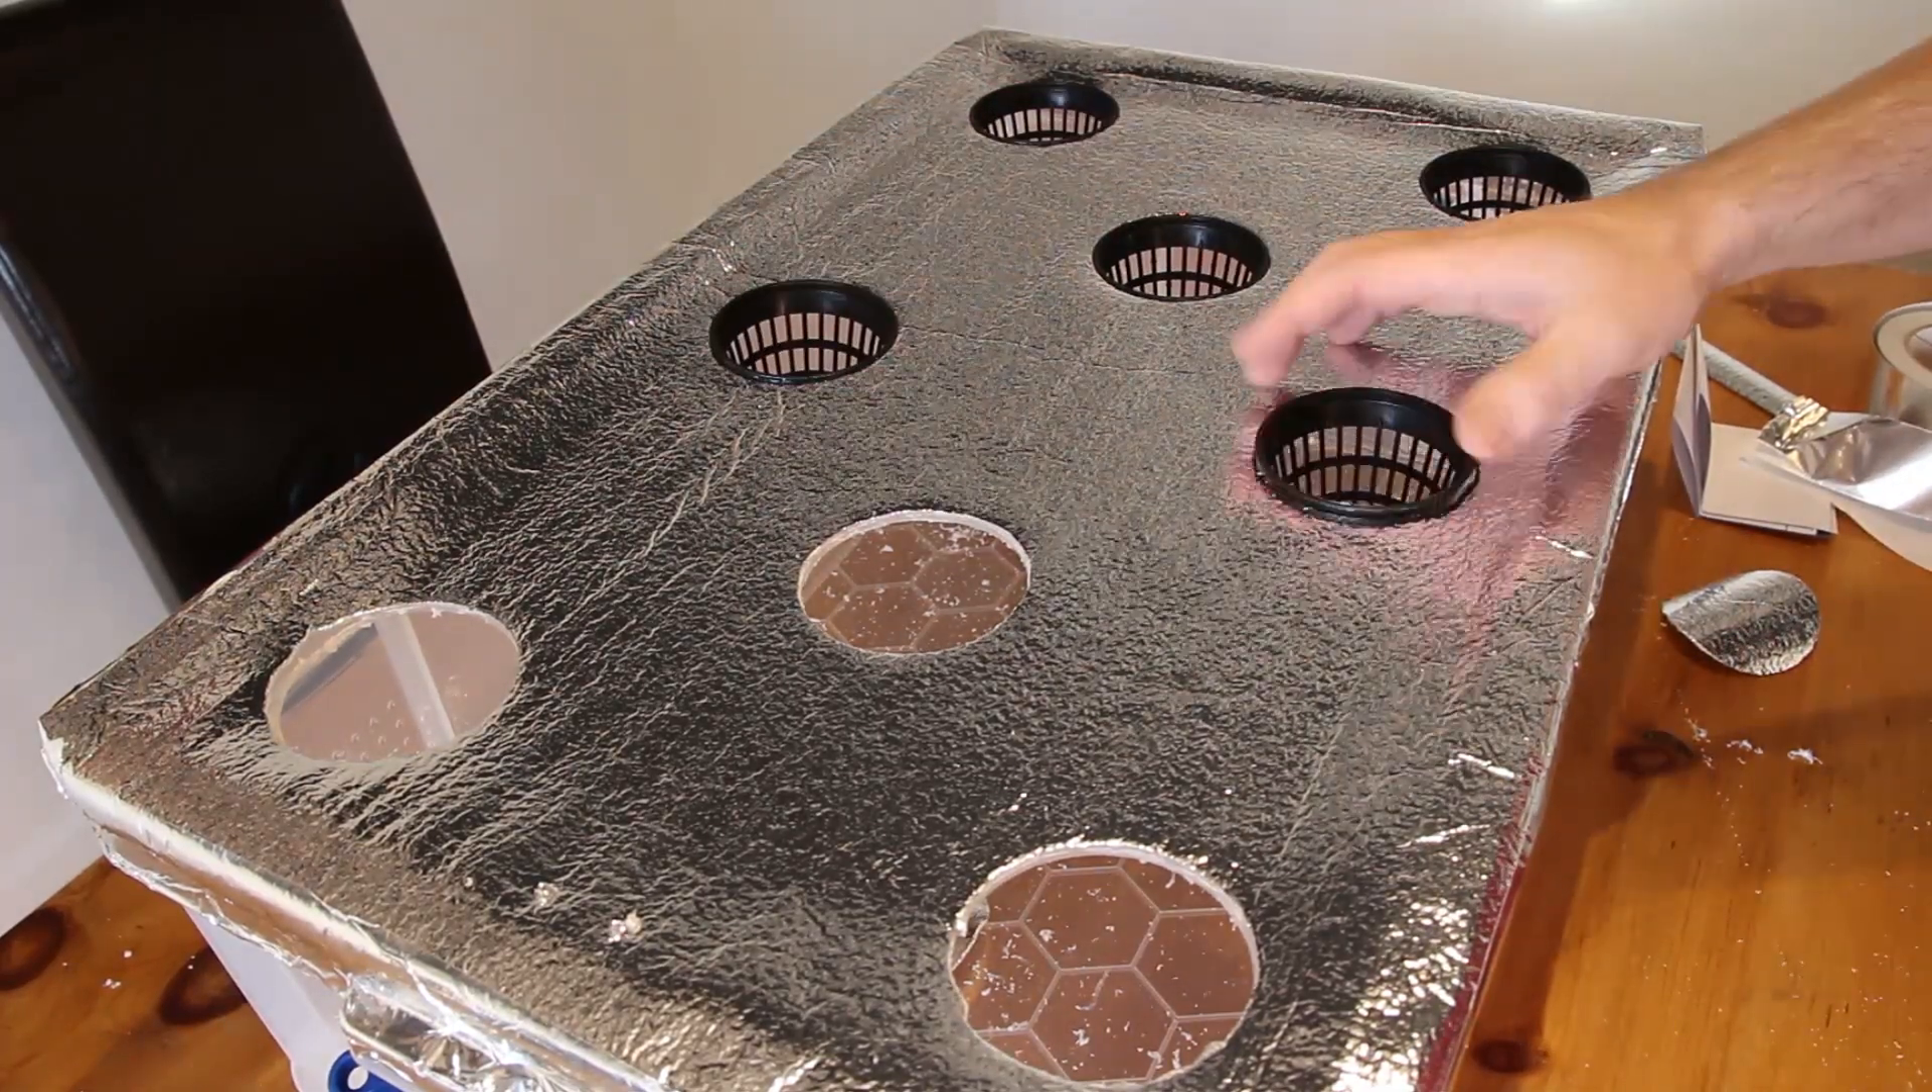Again test fitting the net pots we can see they all fit perfectly and the system is now almost done.